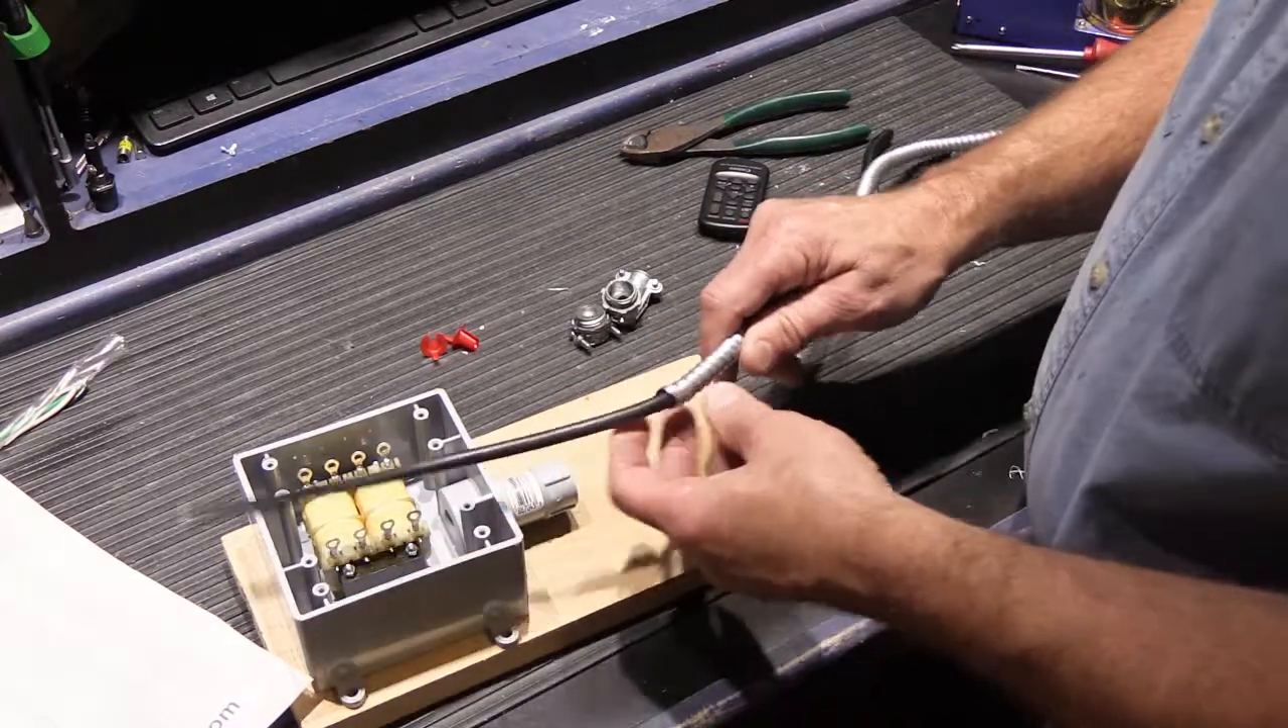And so here's our flexible three wire cord through the armored cable.